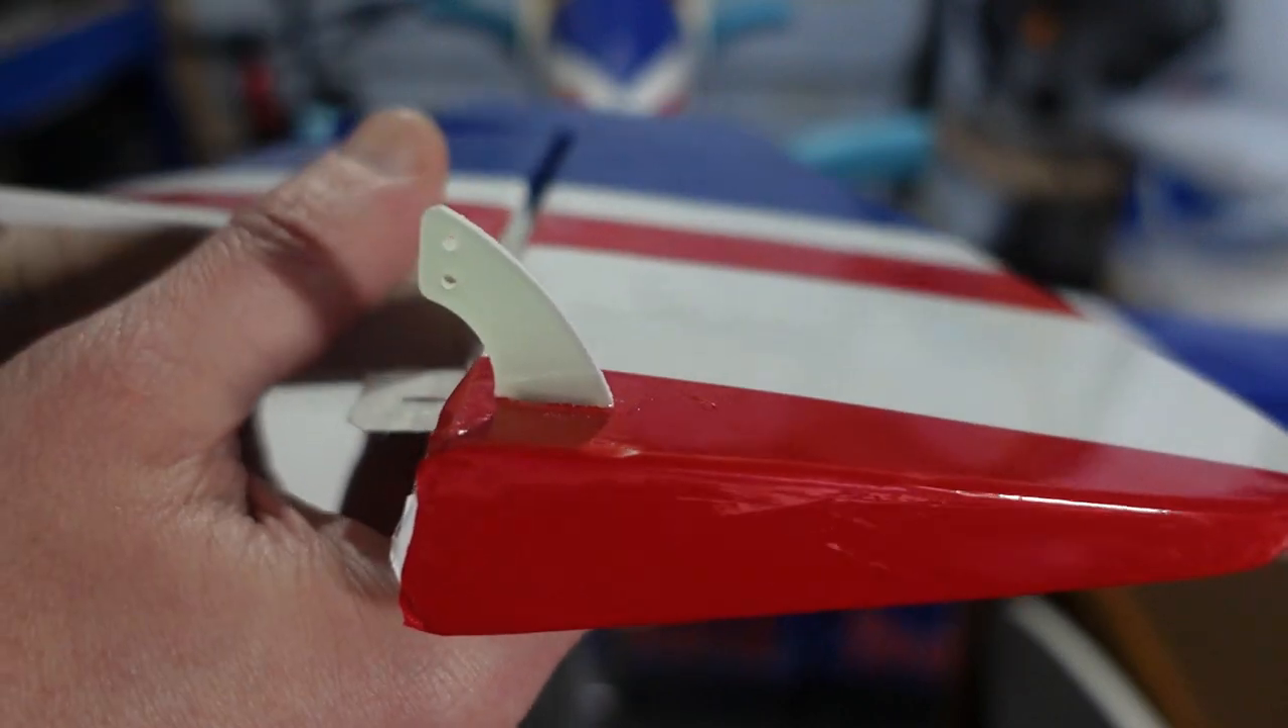I've fastened the horn in i did that the other day when i was doing with some leftover epoxy from doing the horizontal stabilizer so that's nice and secure in there absolutely solid.